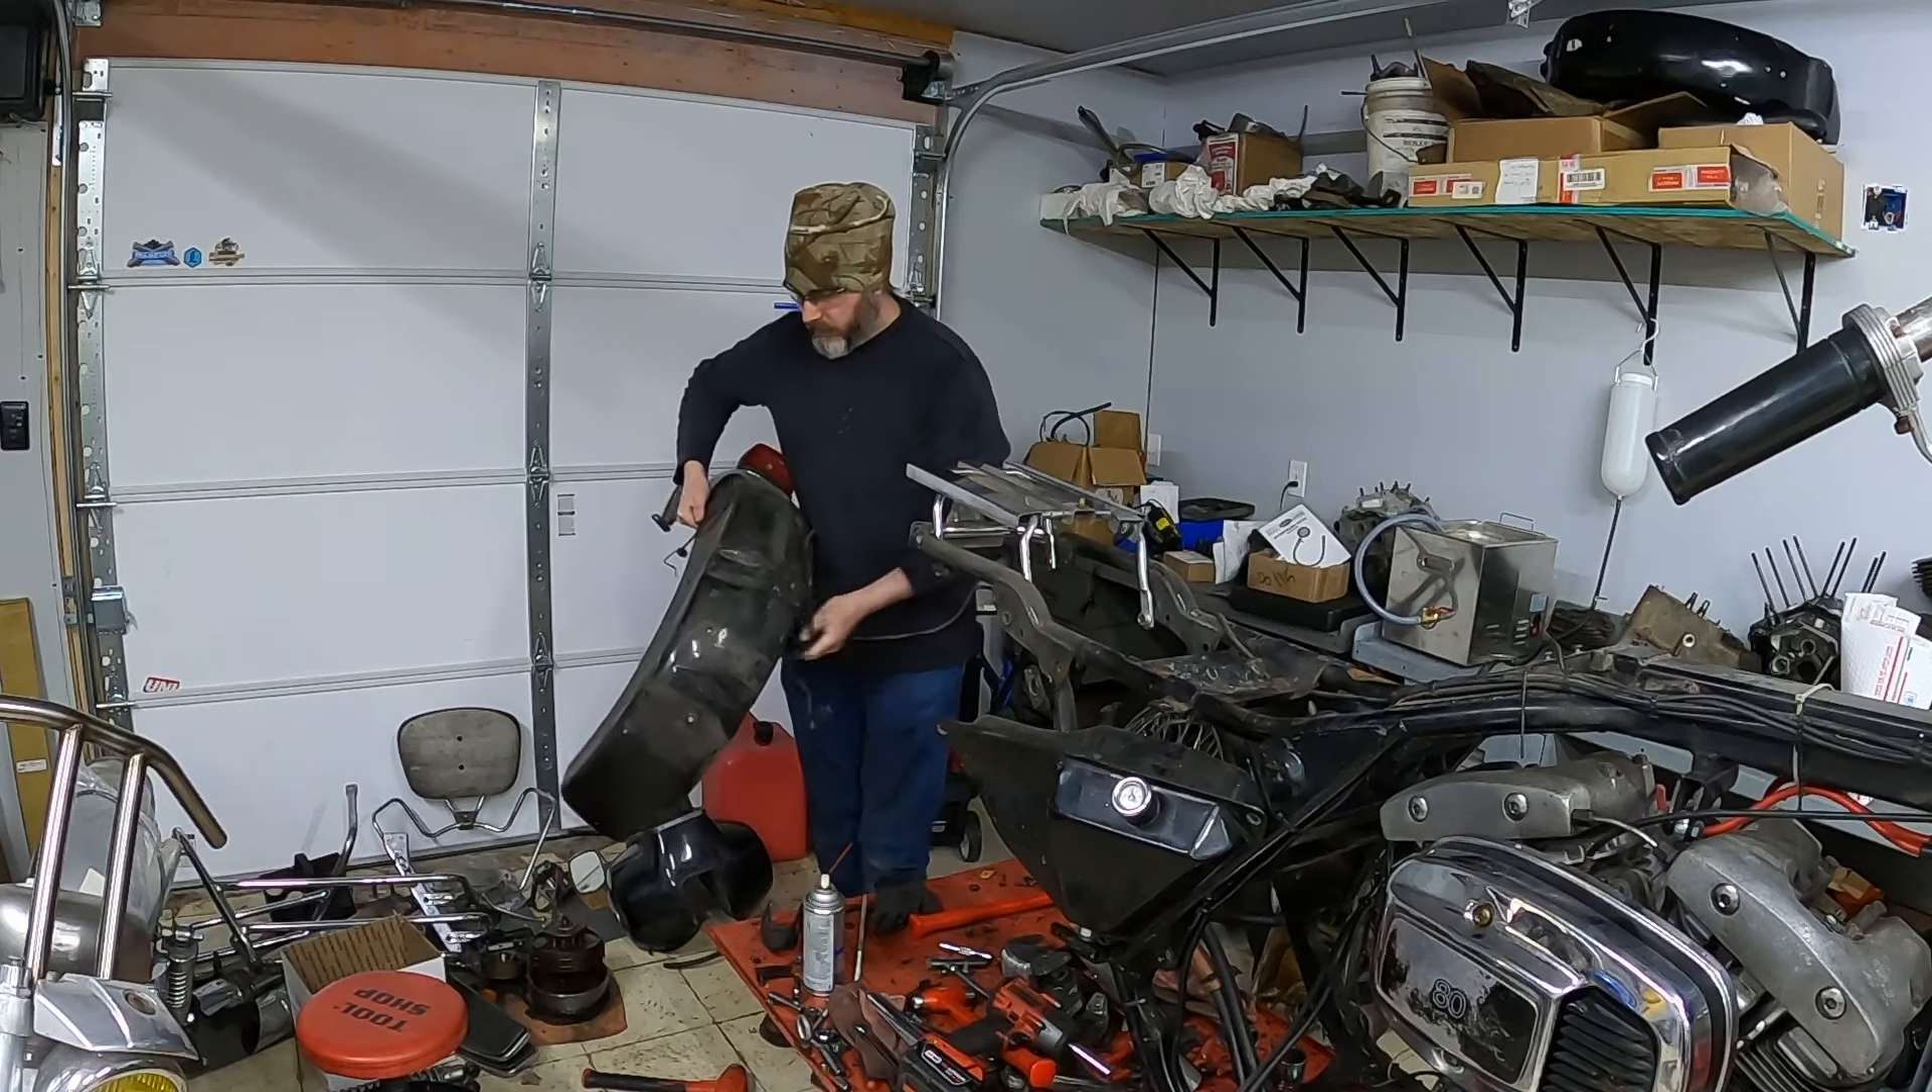There we are, the fender's removed.